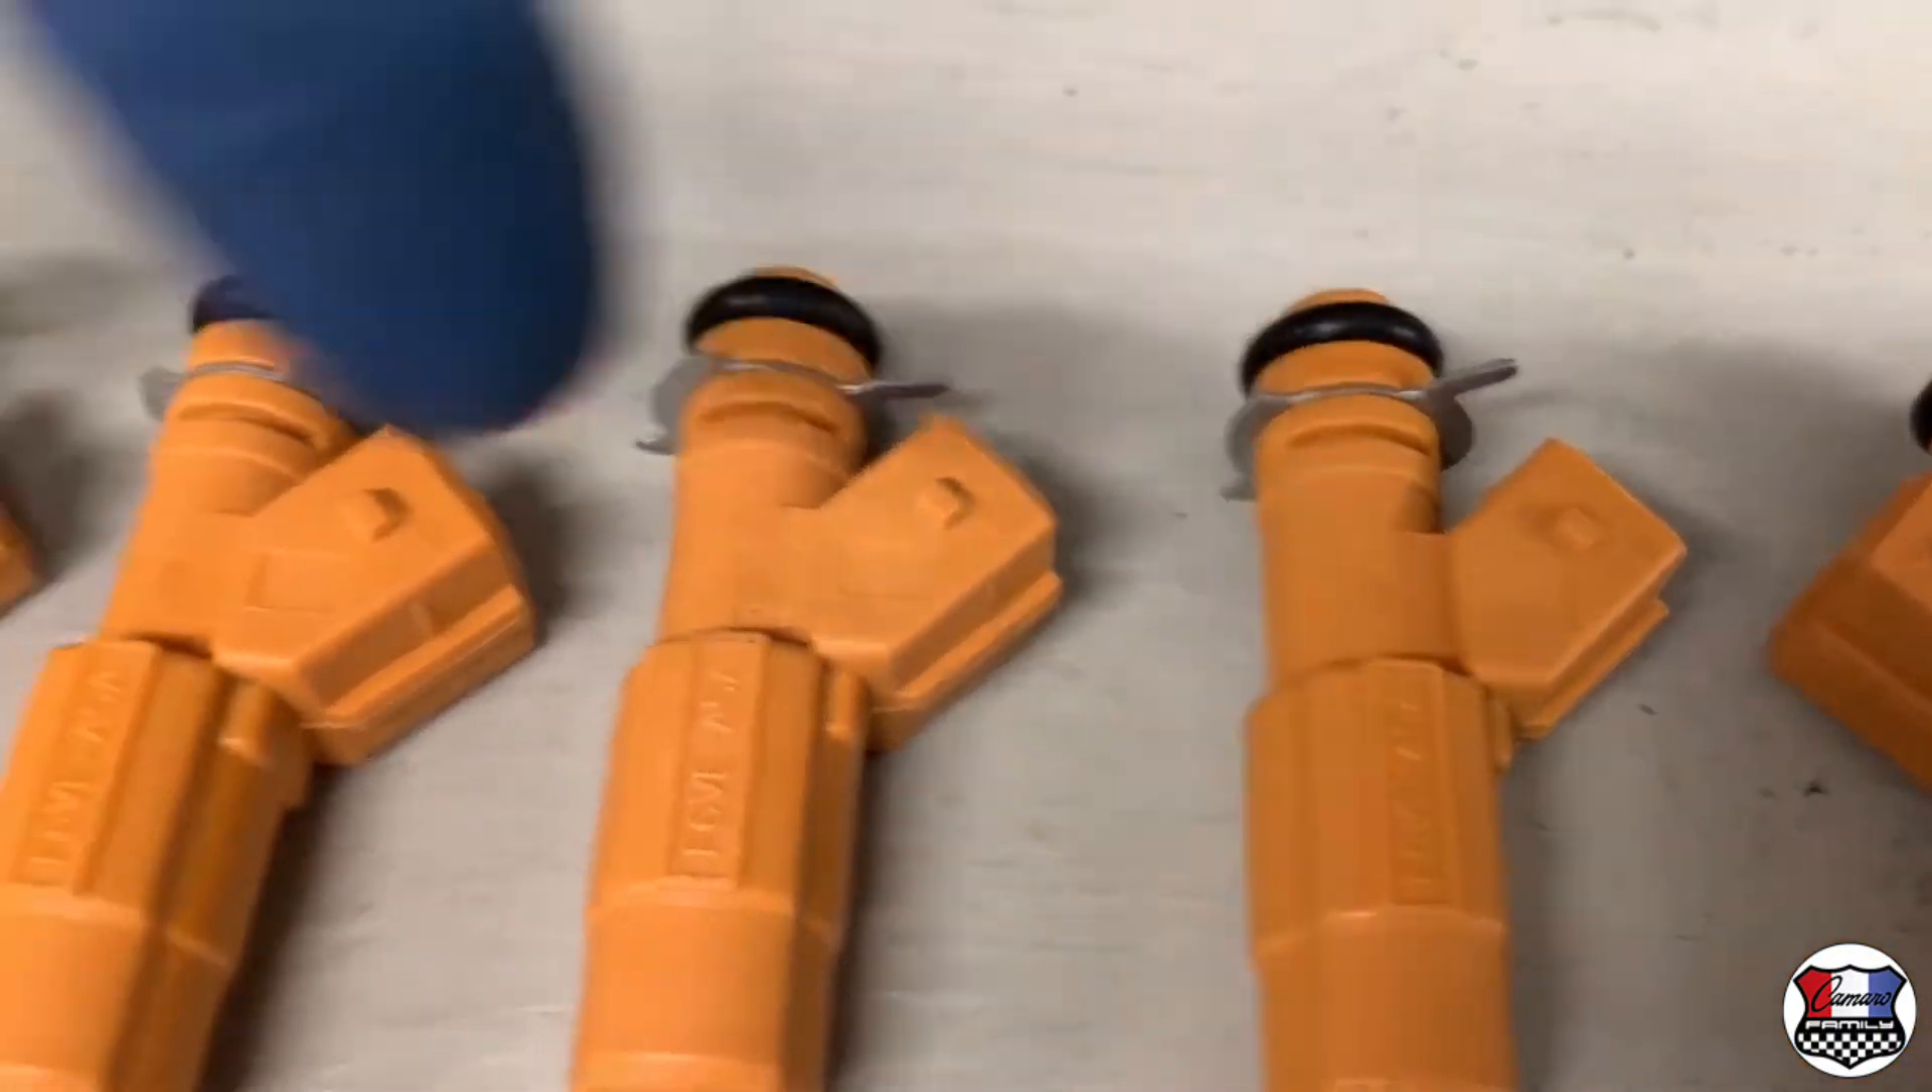So we've done that and these clips are all installed on these fuel injectors.